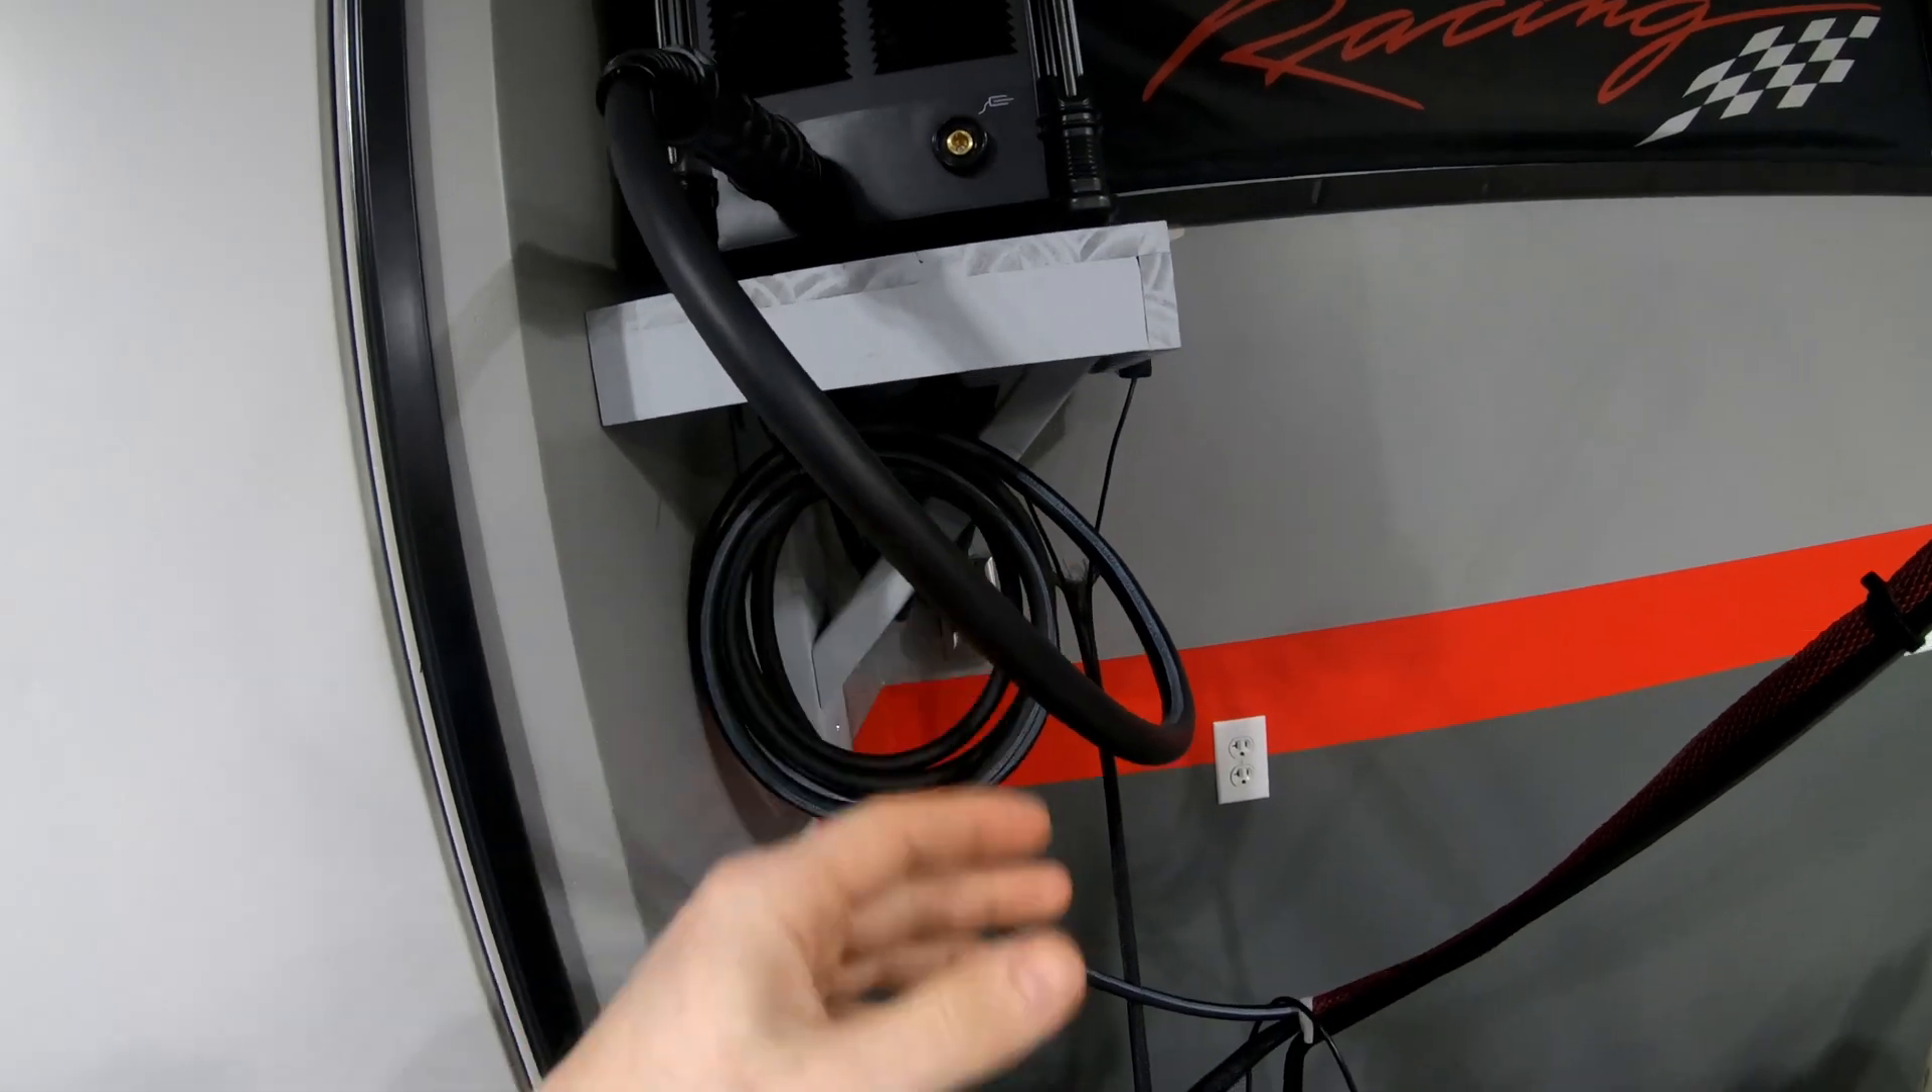We've got the machine torch hooked into the plasma now. The excess coiled up under here.